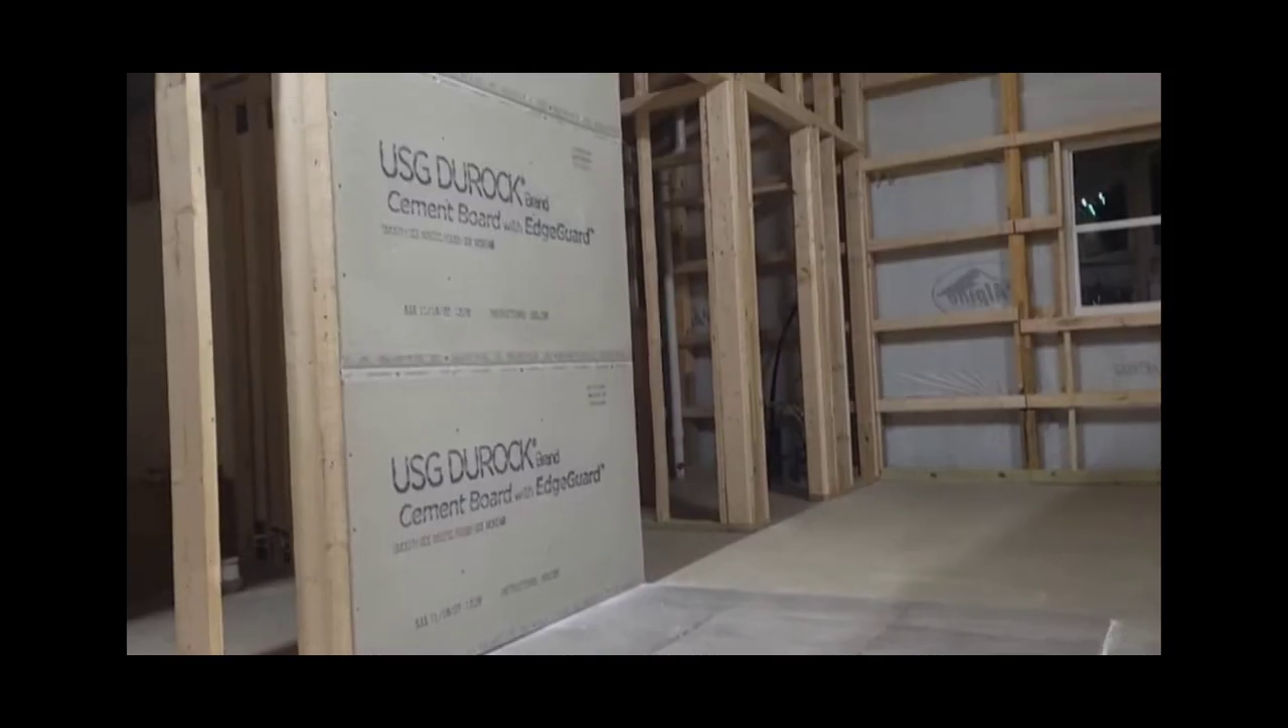We have the first layer of the cement board installed, but came up short on some of the supplies.